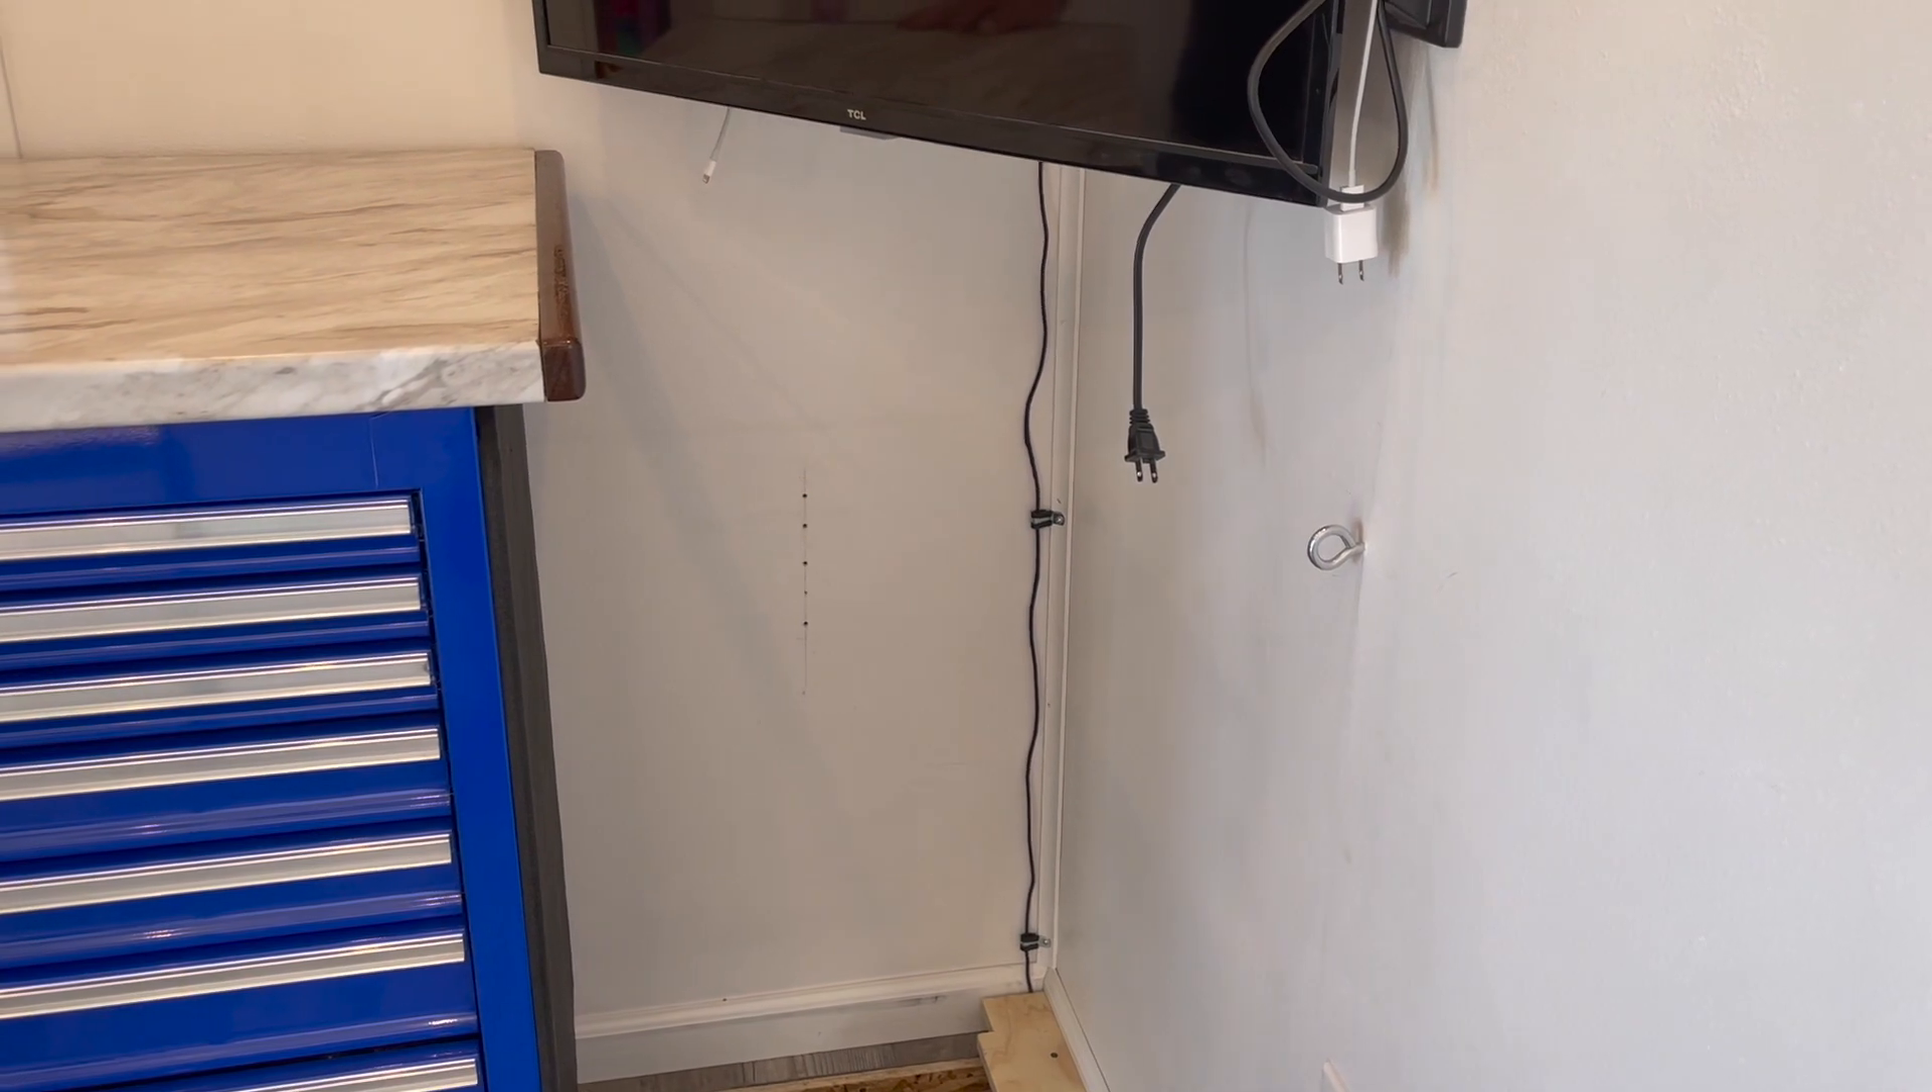And we mounted the power cord to the wall yeah so we've got that all mounted so that the wheels can't get tangled up tangled up in it.